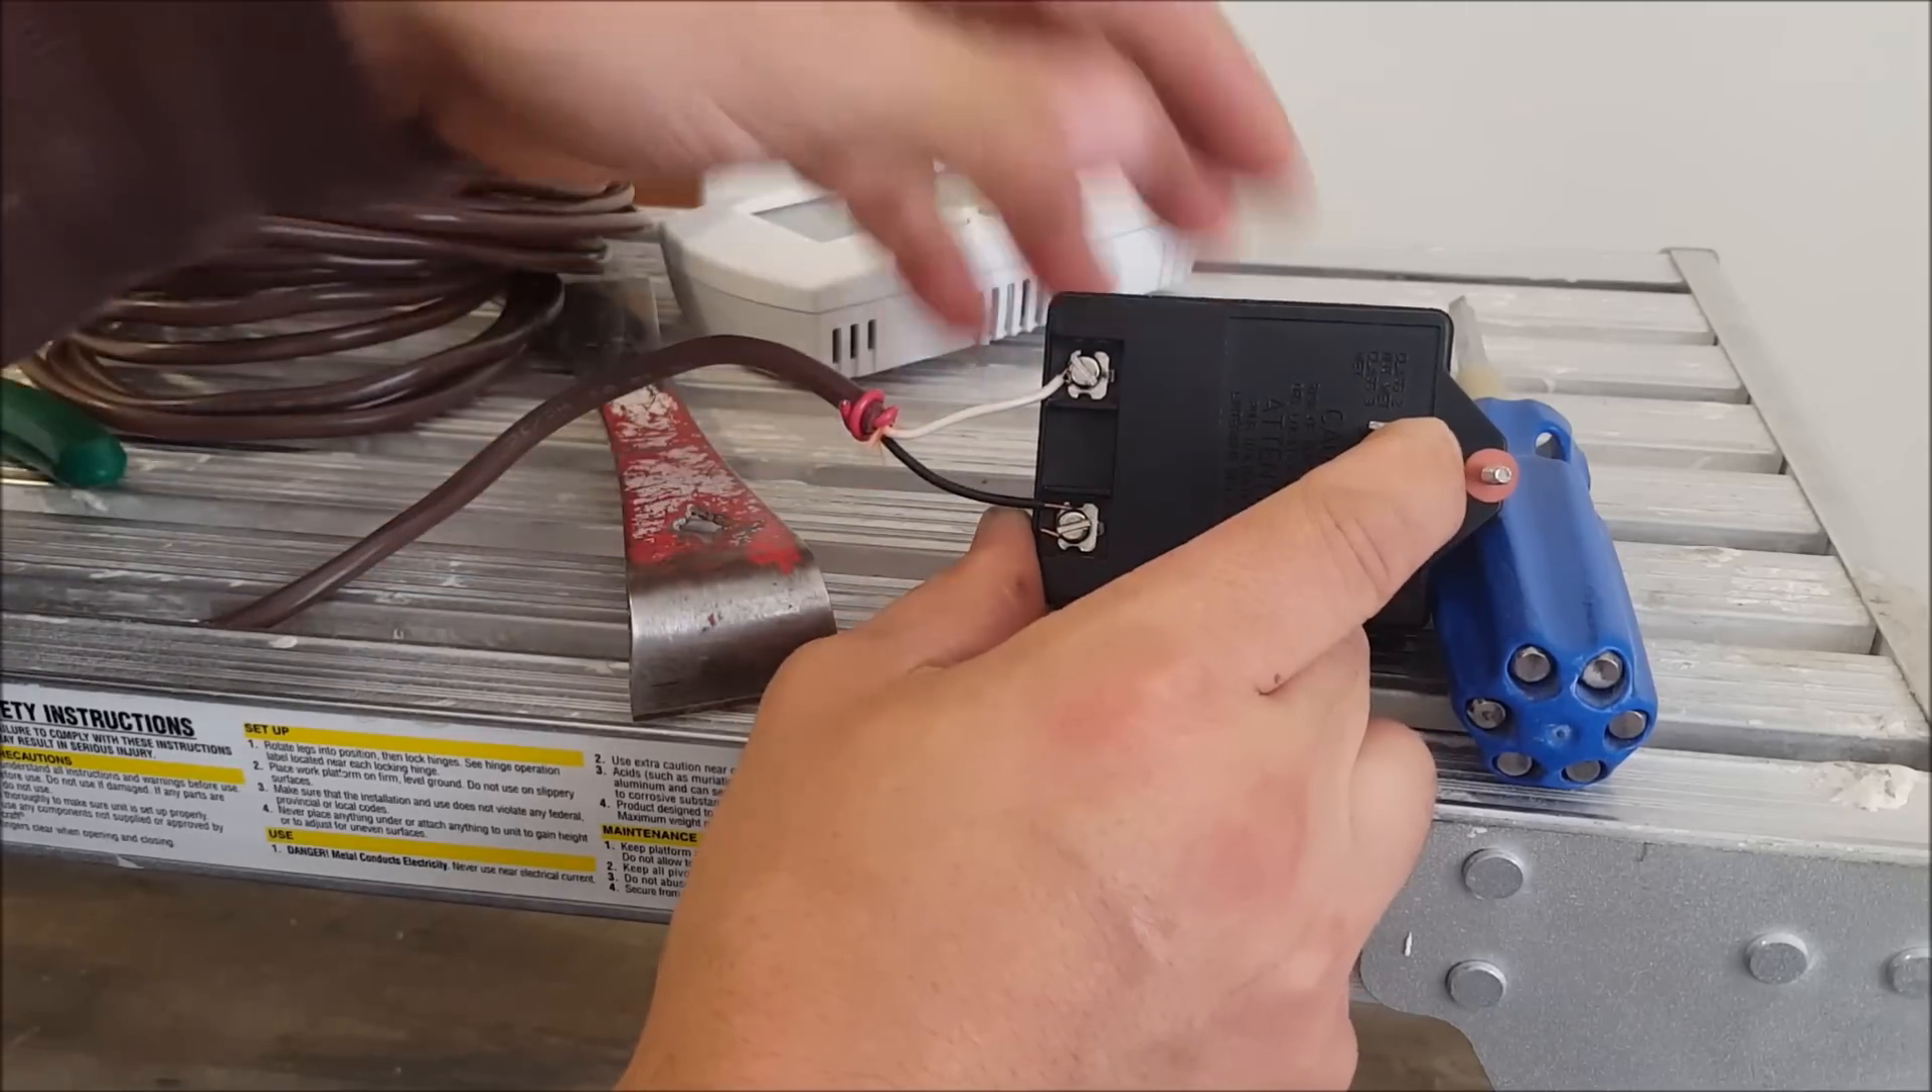I've used the black and white and I've connected them to the bottom of this power transformer so that's ready to go.